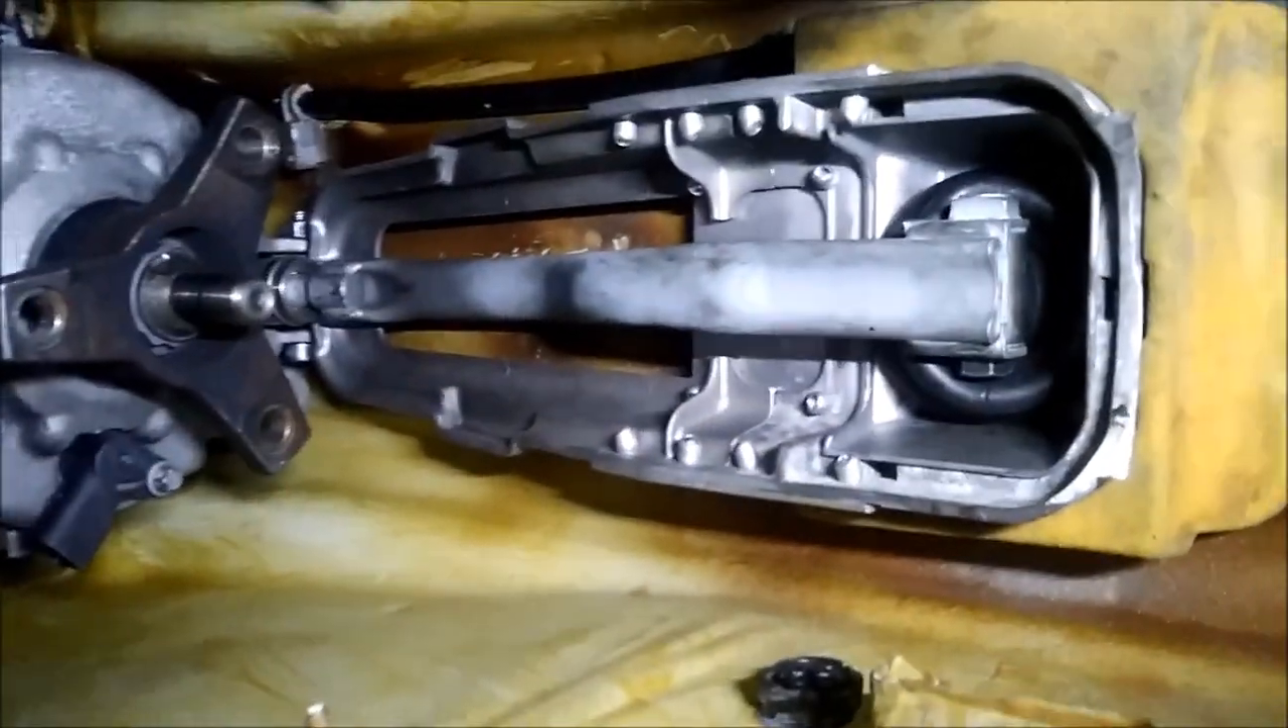And I will assemble it now and then show you how tight it fits inside the 202. The shifter linkage is fully assembled now.